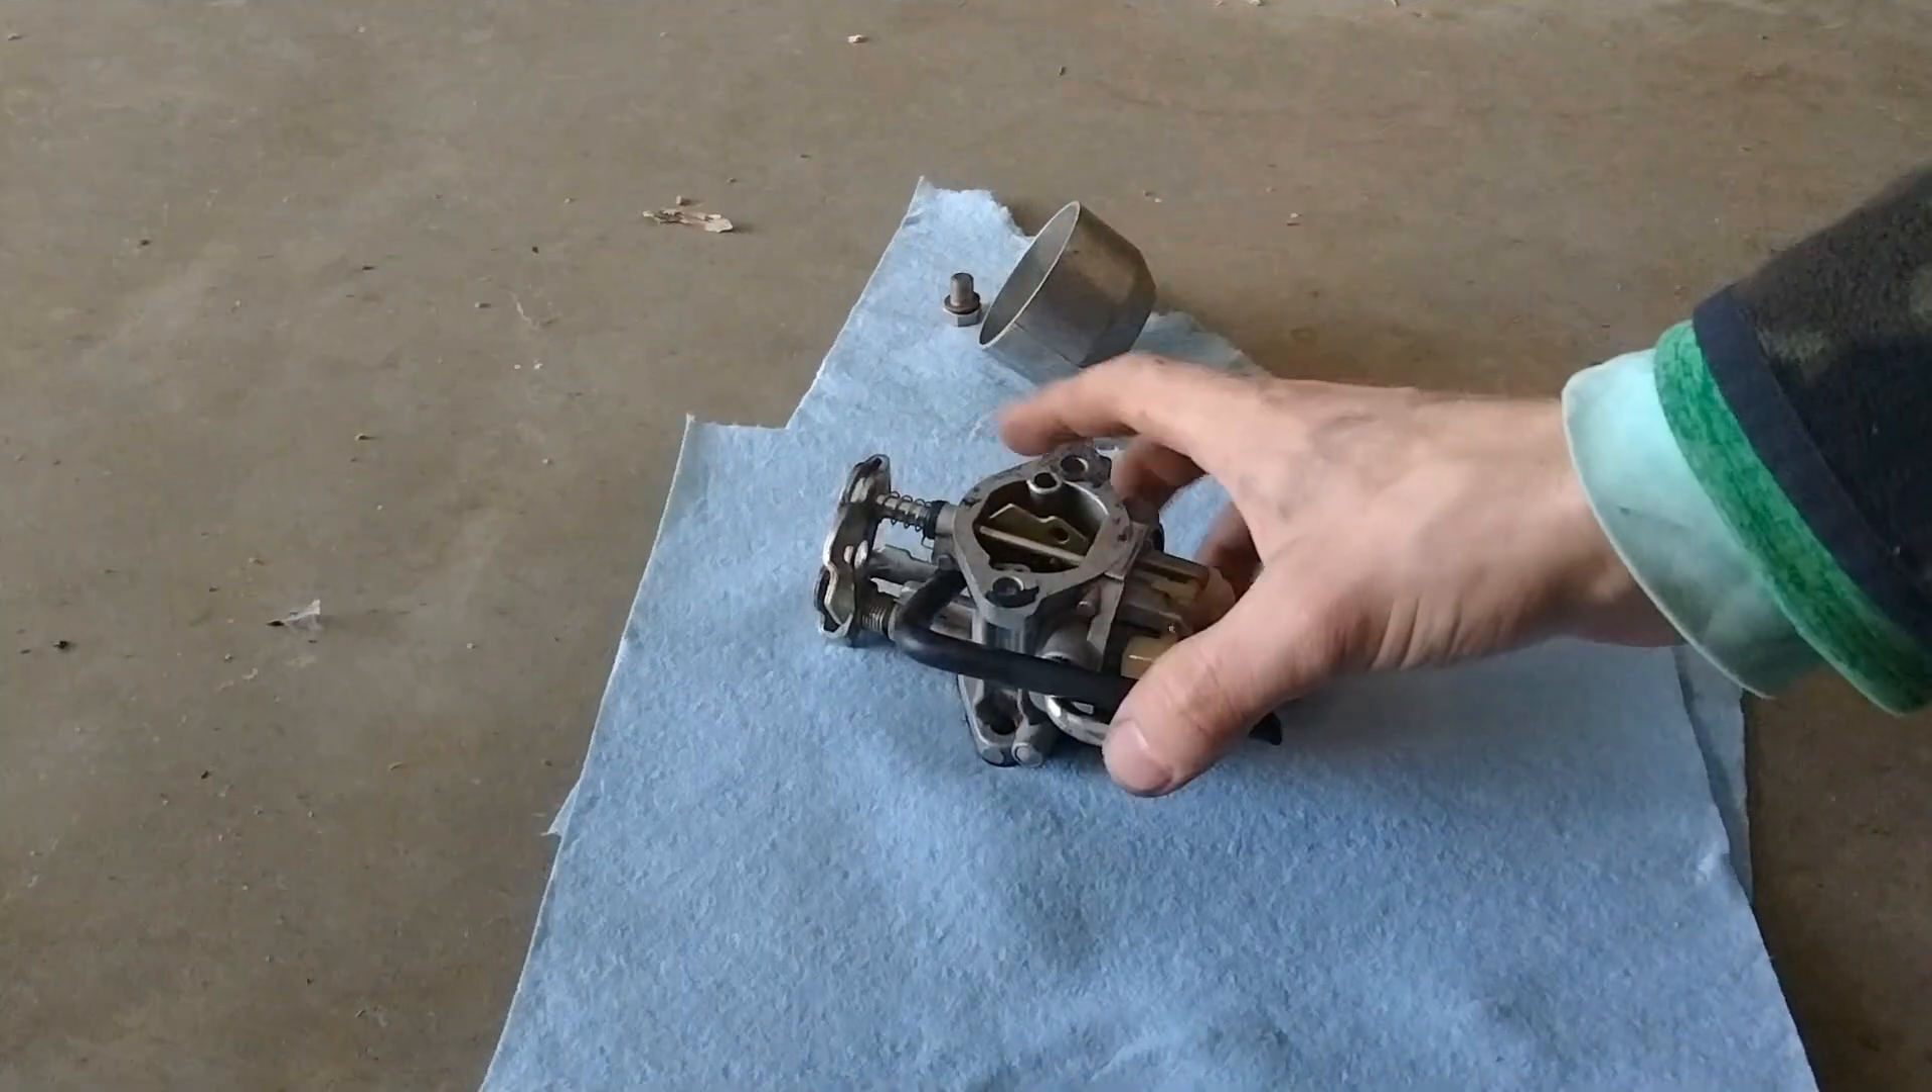All right, so I've got the carburetor off and I took the bowl off.